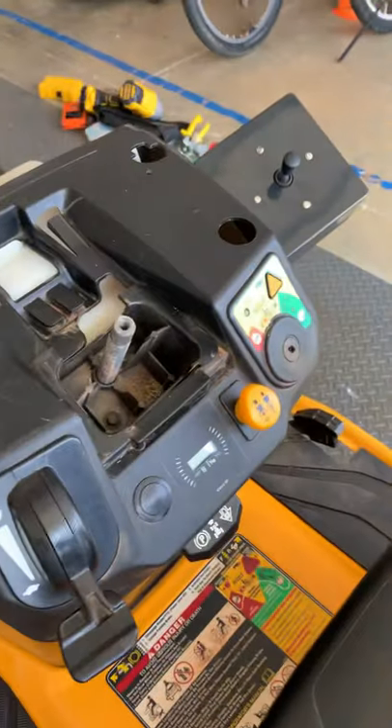I said I haven't put the uh steering wheel on or the or the top part of the uh steering wheel trim.